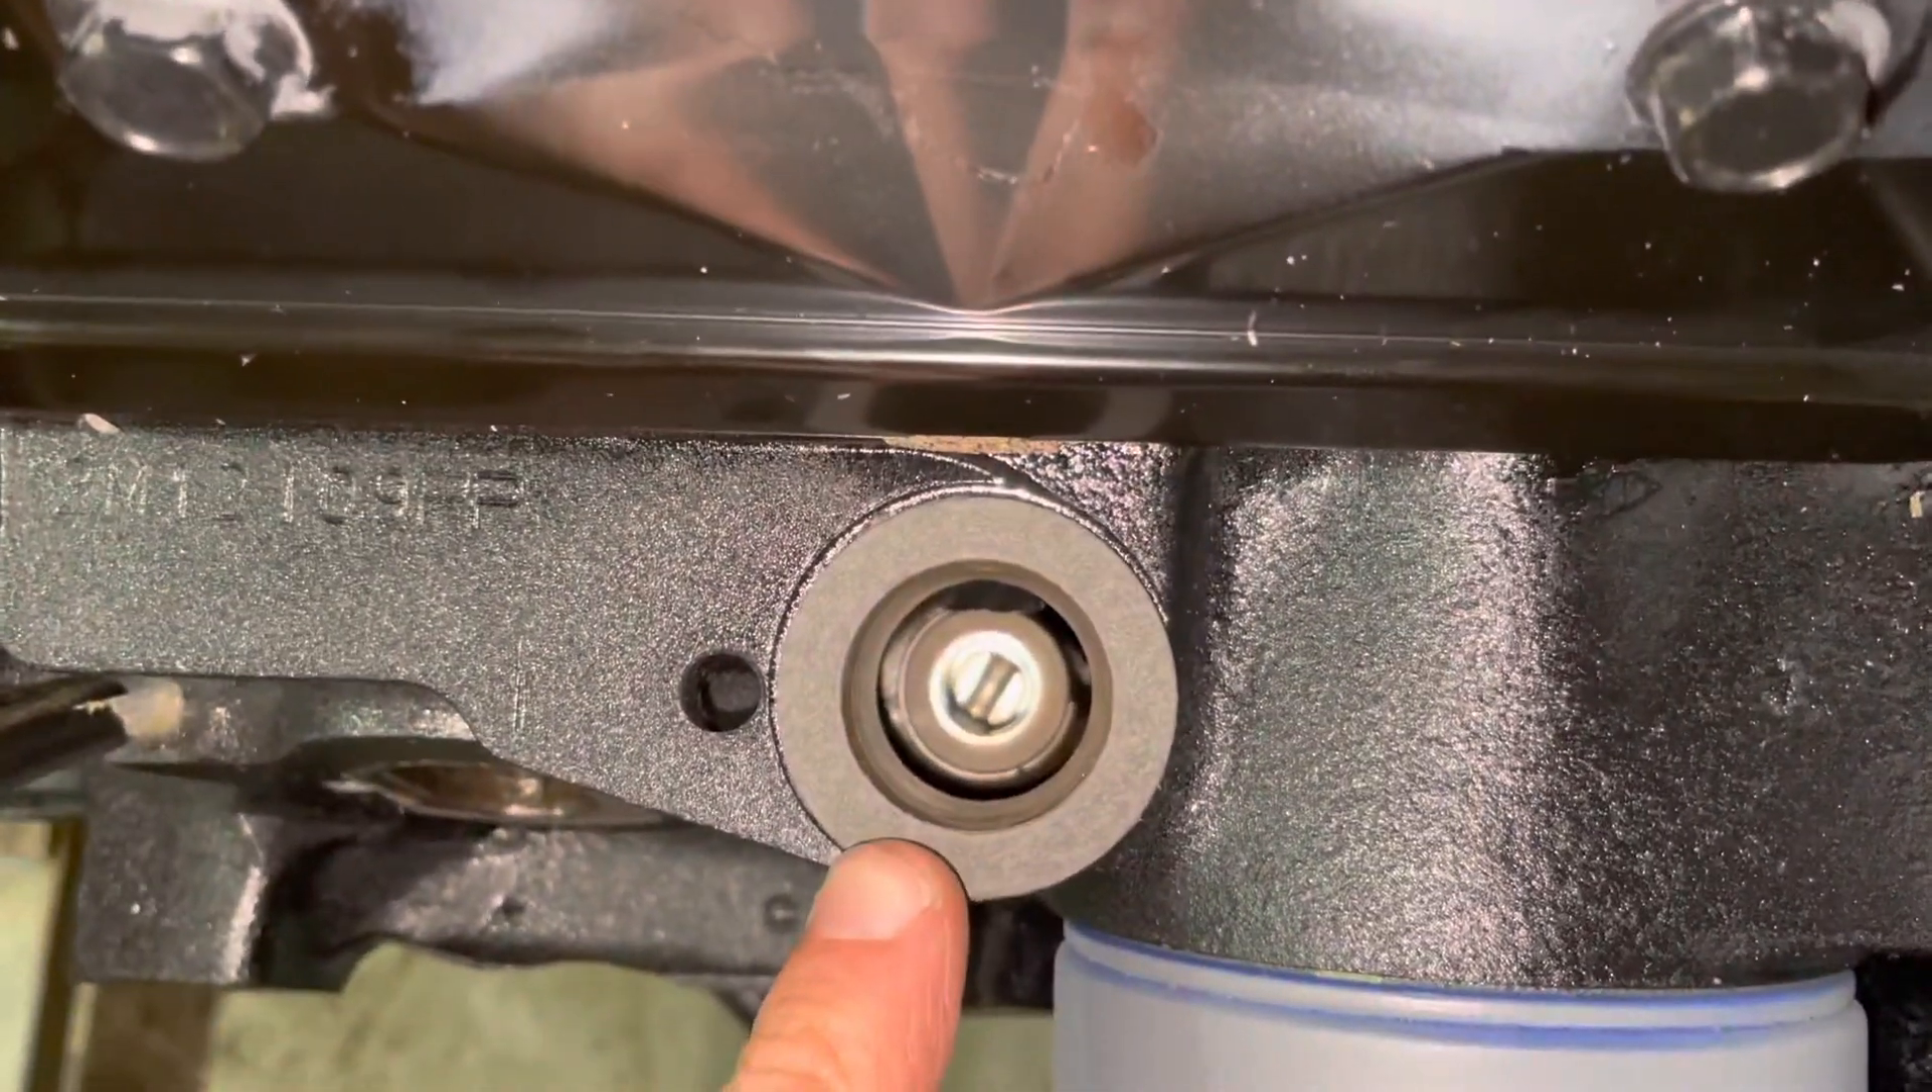So I've already got my gasket here on the engine.